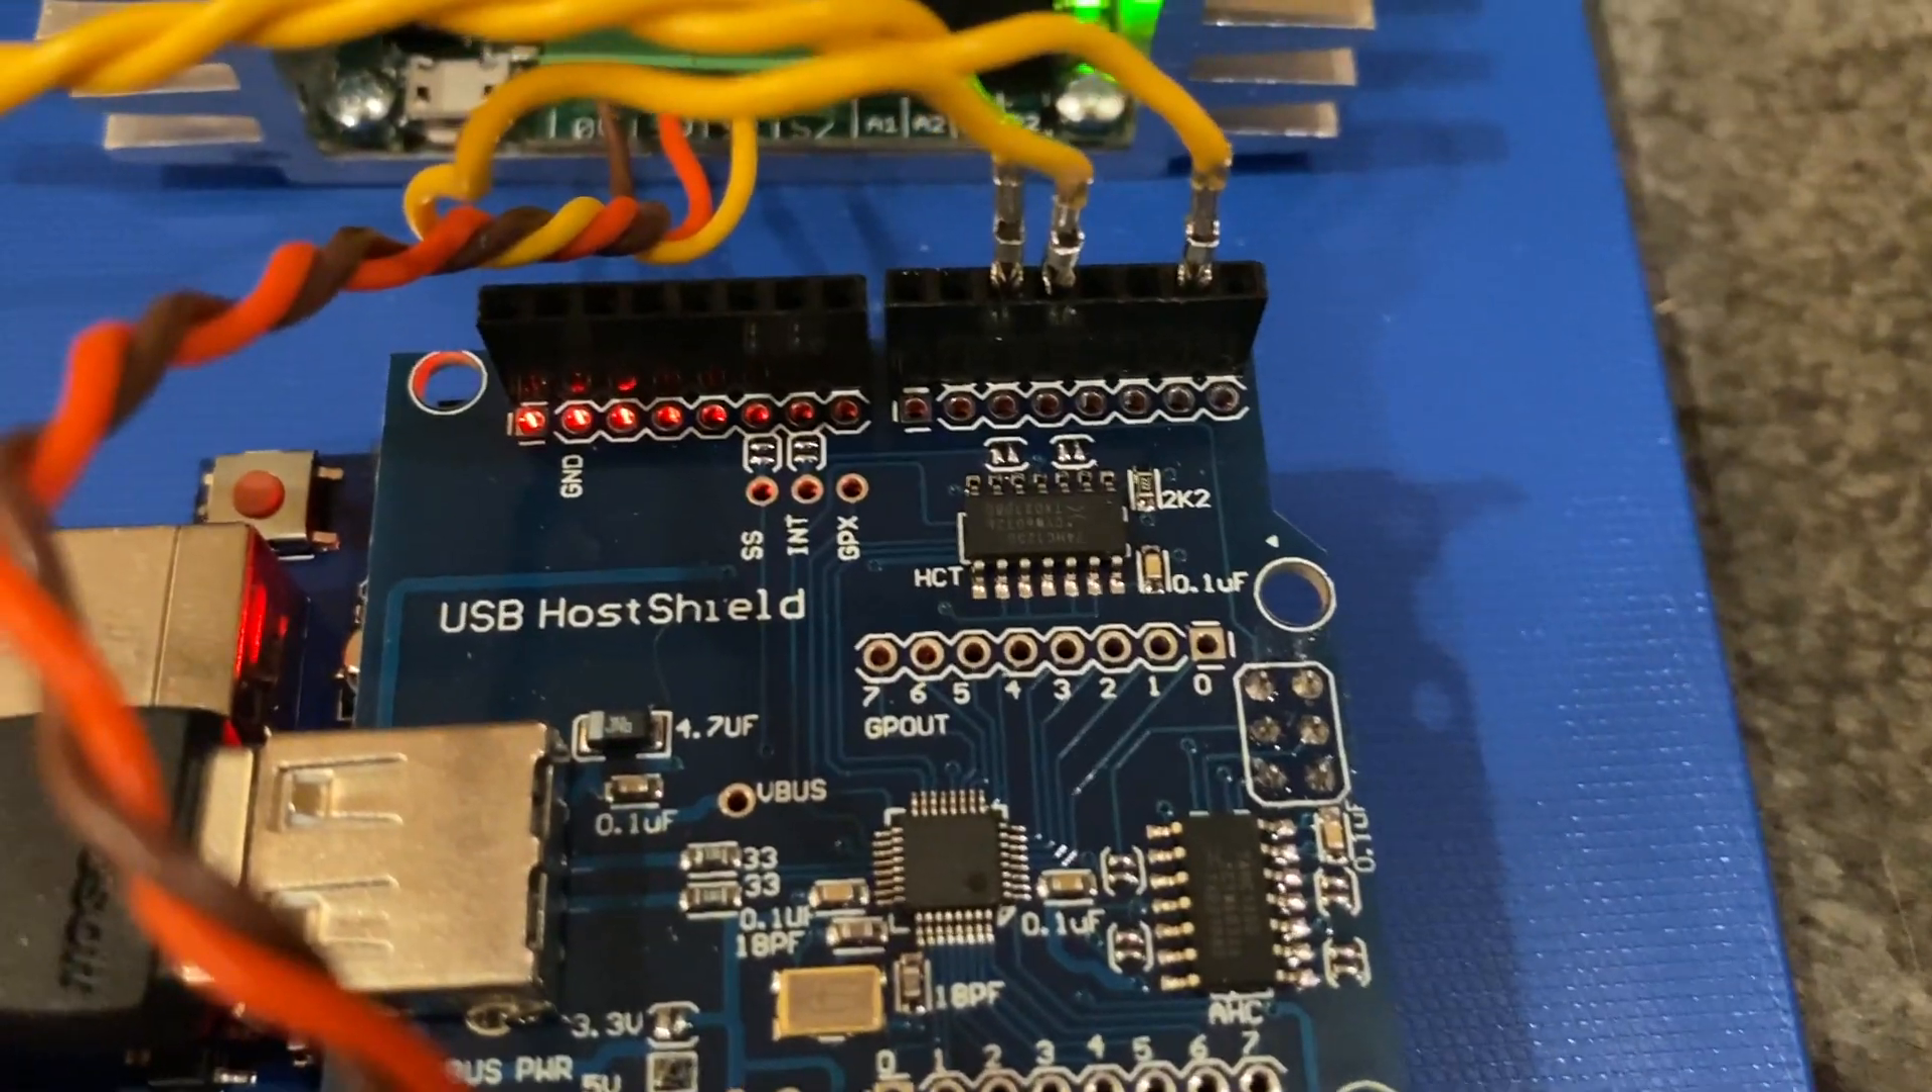I haven't put the plastic shroud on the pins yet.